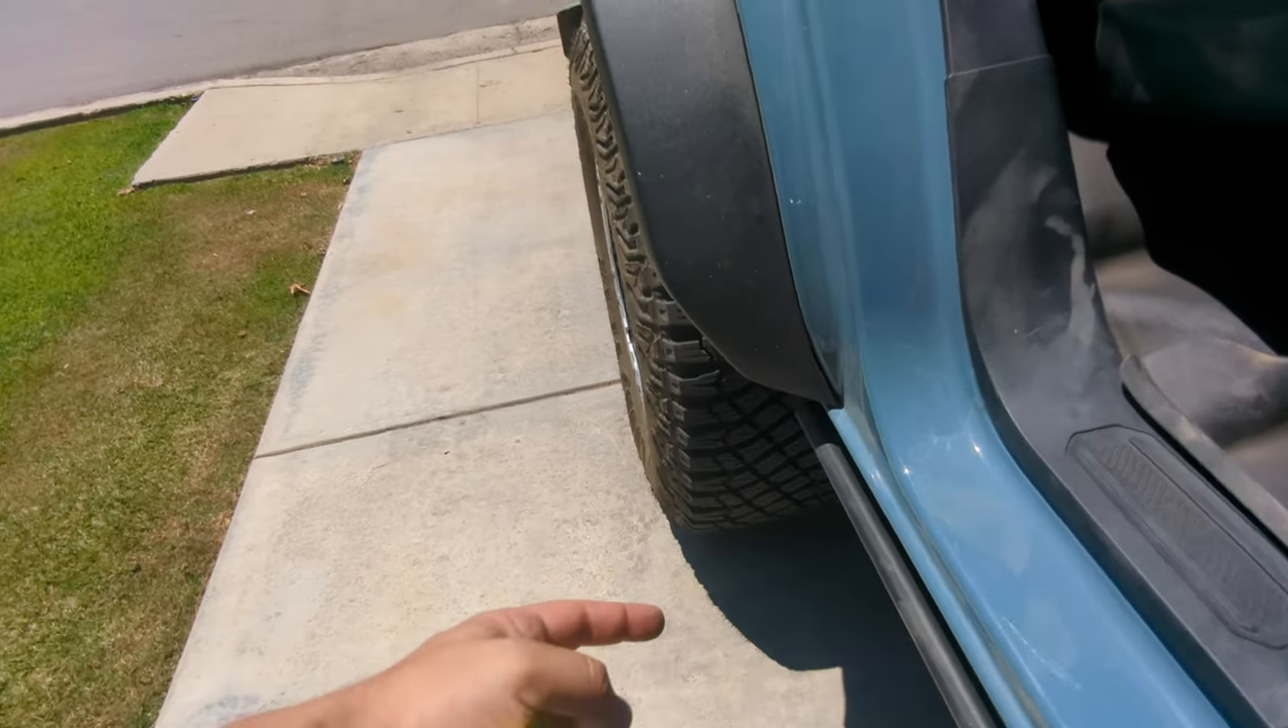So I know a lot of people love the look of the shorter uh or I guess thinner fender but my gosh these things throw rocks like crazy and if you look here that tire sticks out.